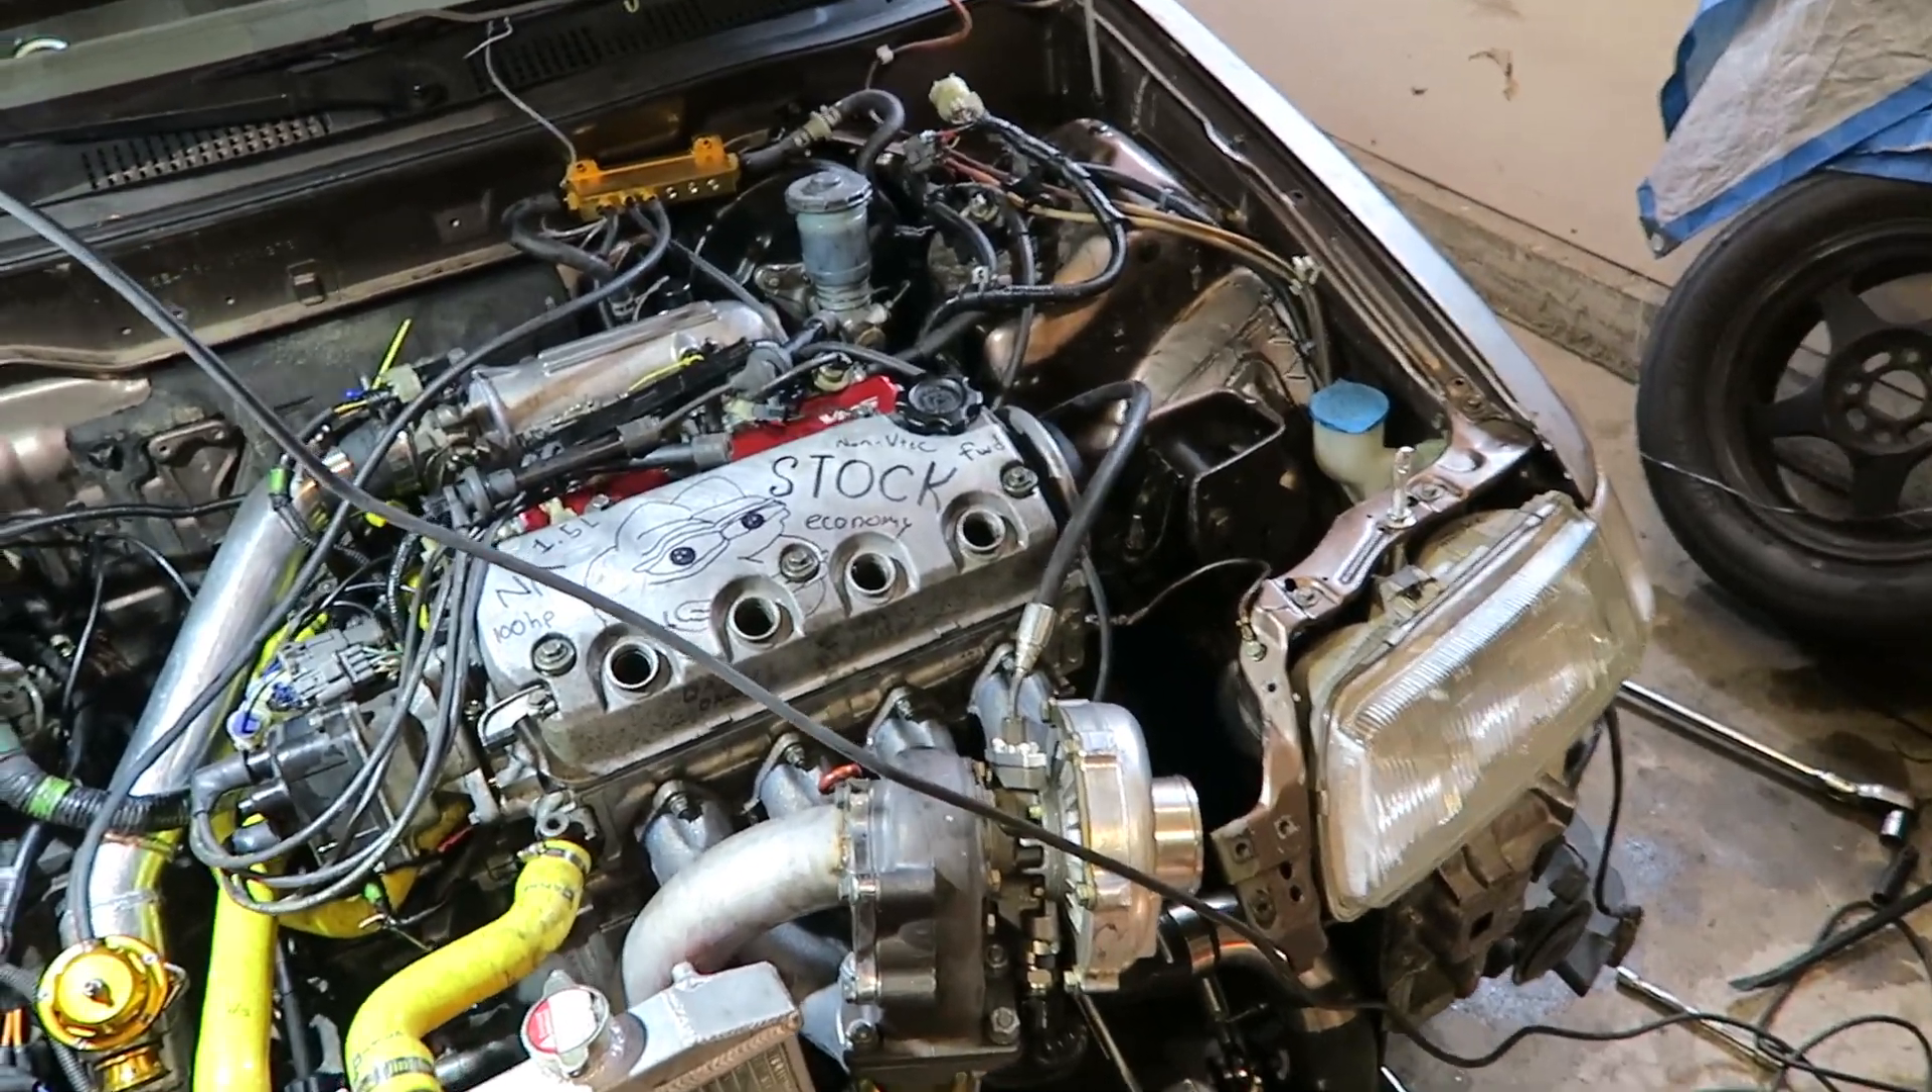The spark plug wires aren't in there.